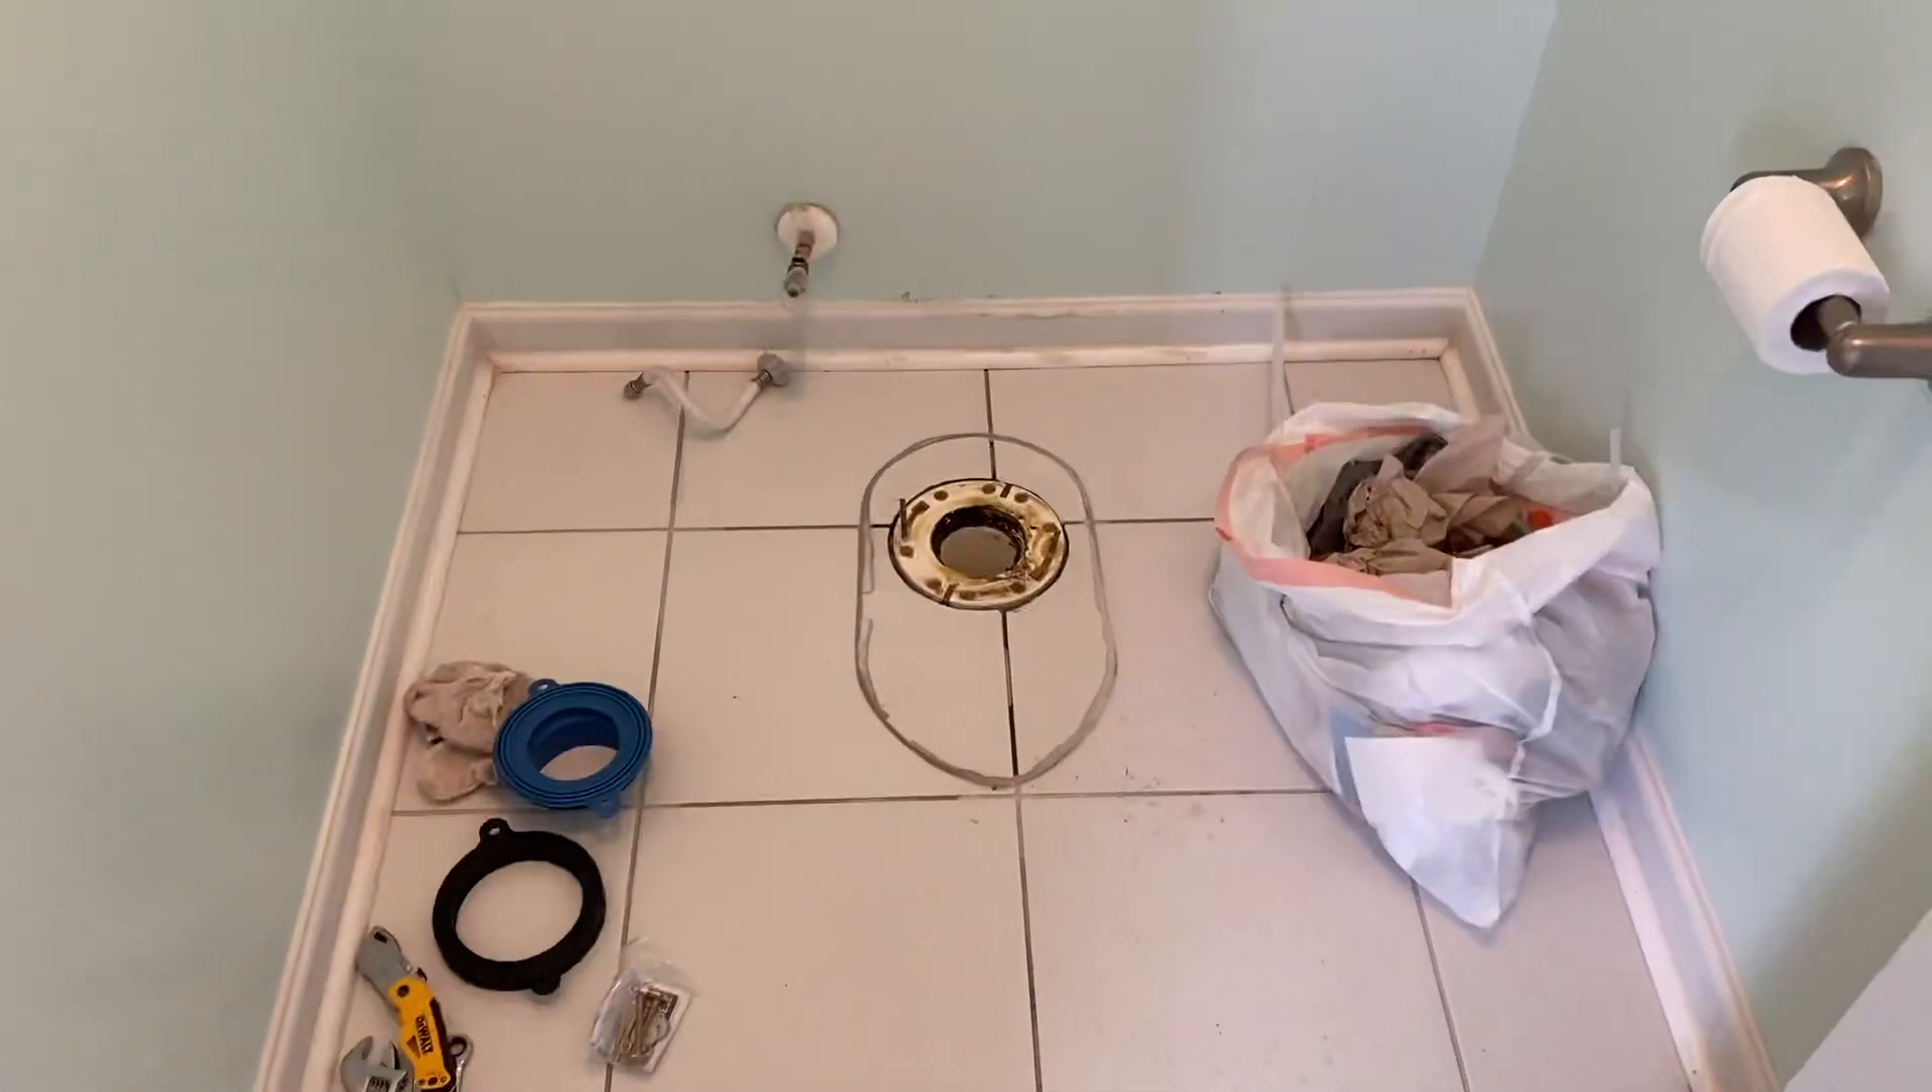I've already got this toilet out.